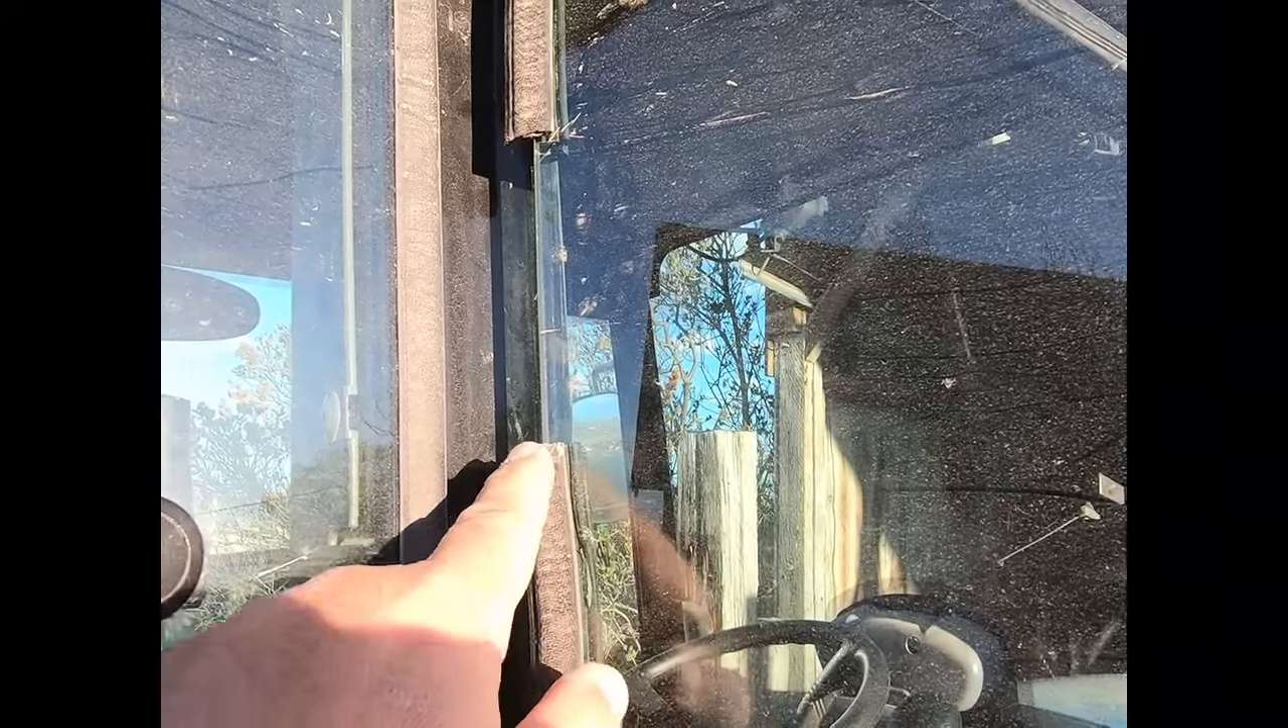First problem is this gap right here between the ends of the rubber.